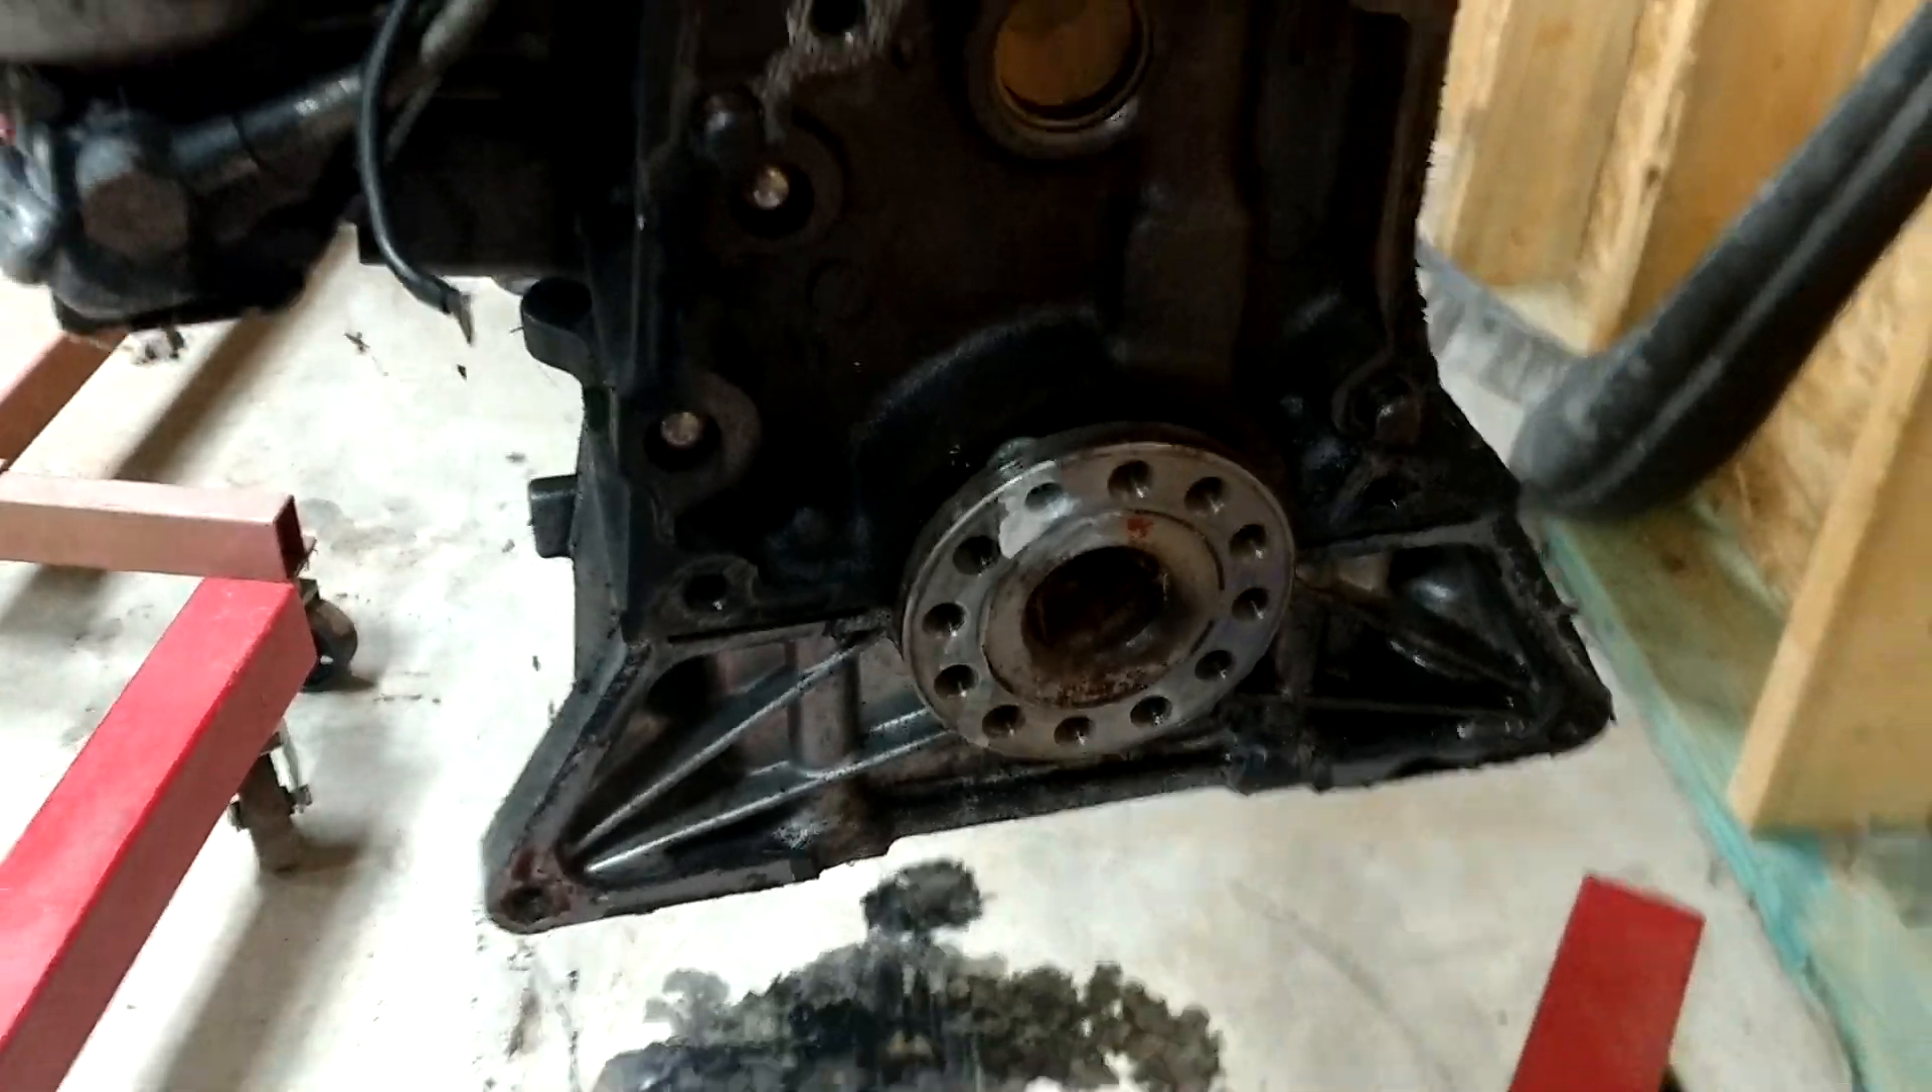Um, so all I've done is taken off the flywheel and, uh, I've heard that the flywheel might be balanced to the crank.